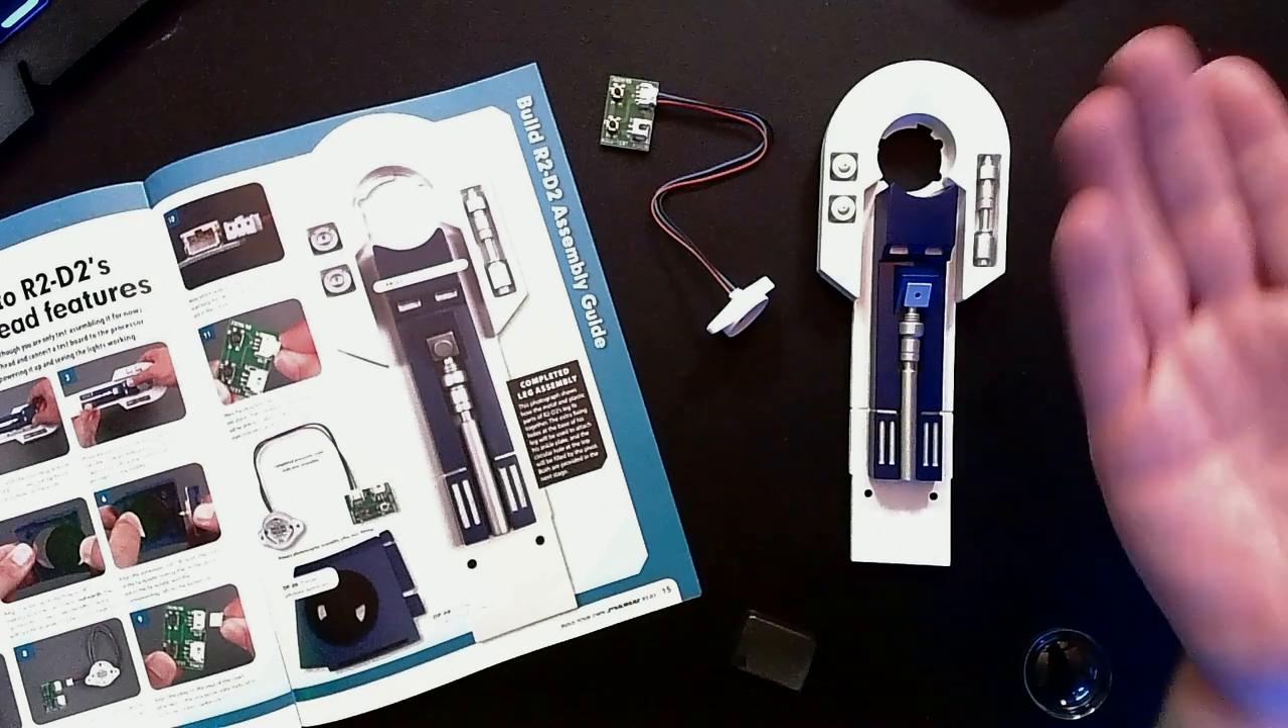So now we have a completed leg assembly.